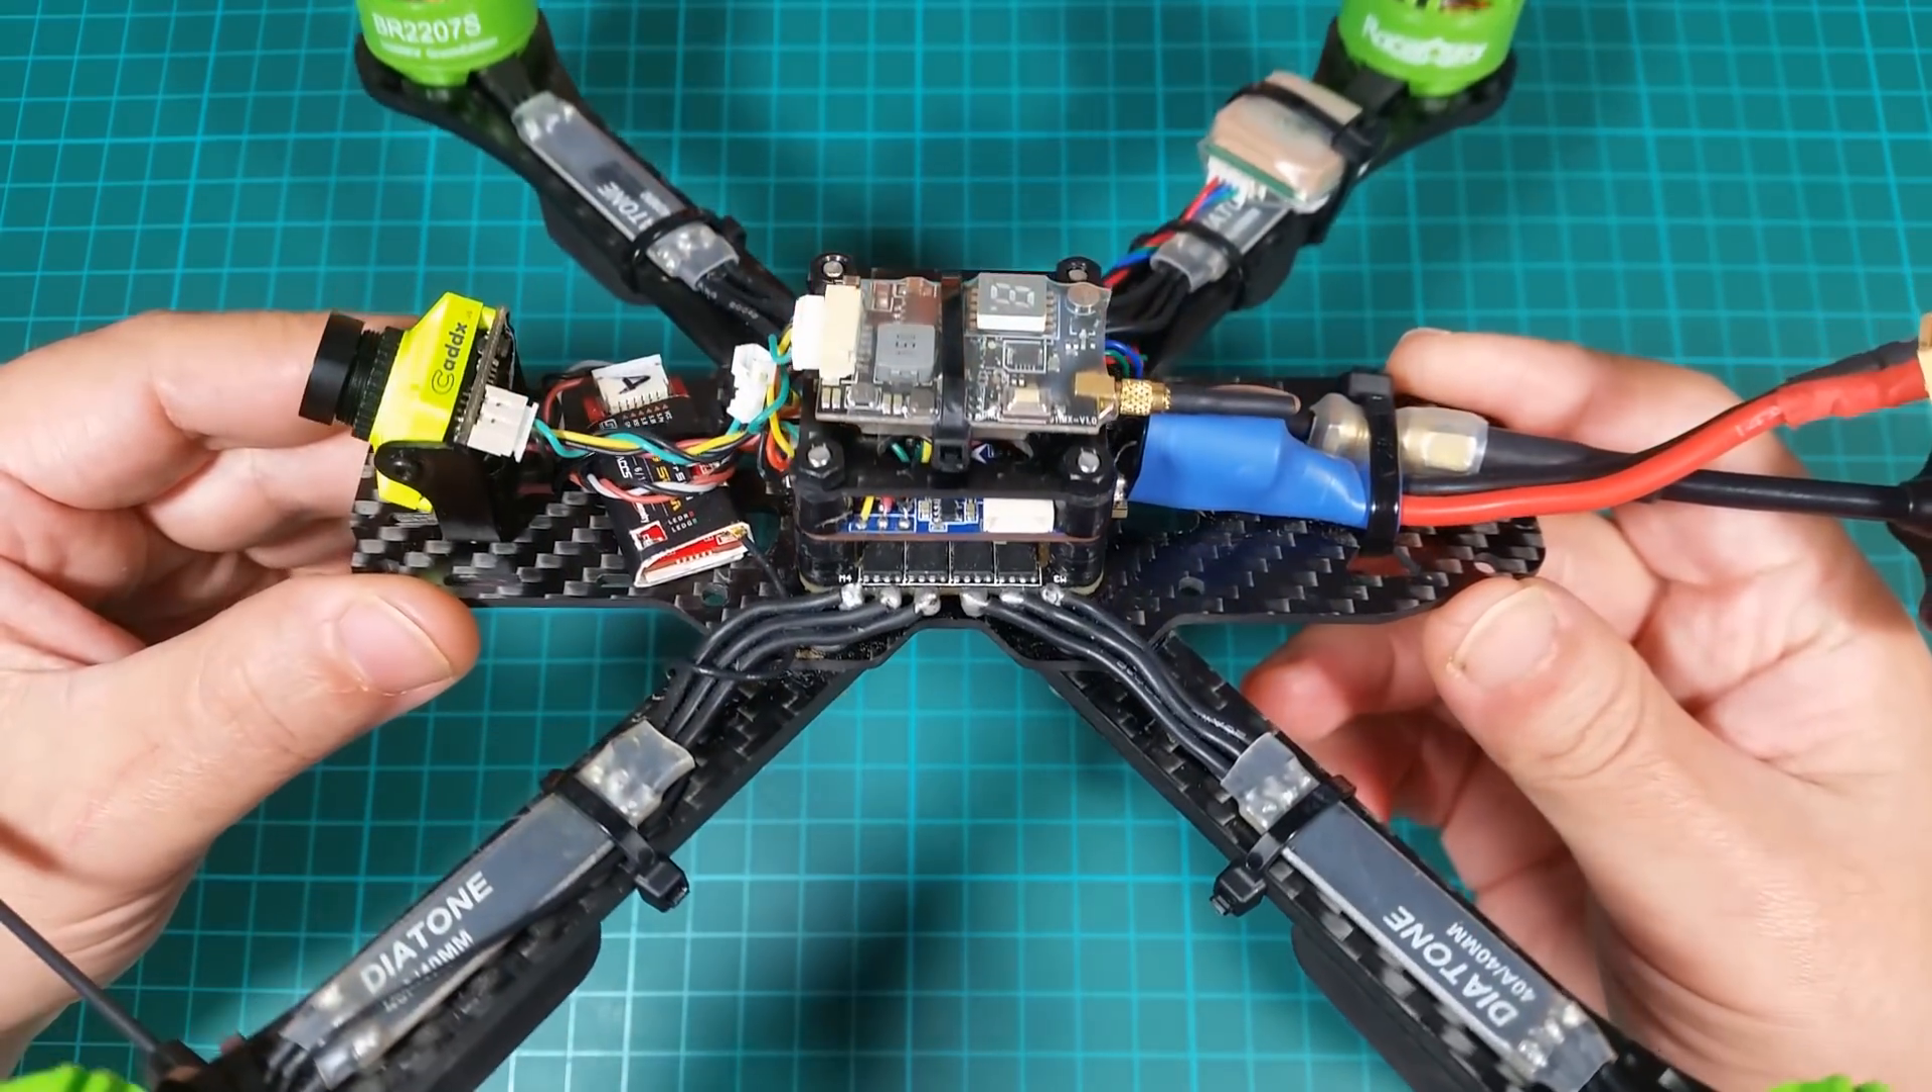Il nostro quad è pronto e manca solo il top plate.